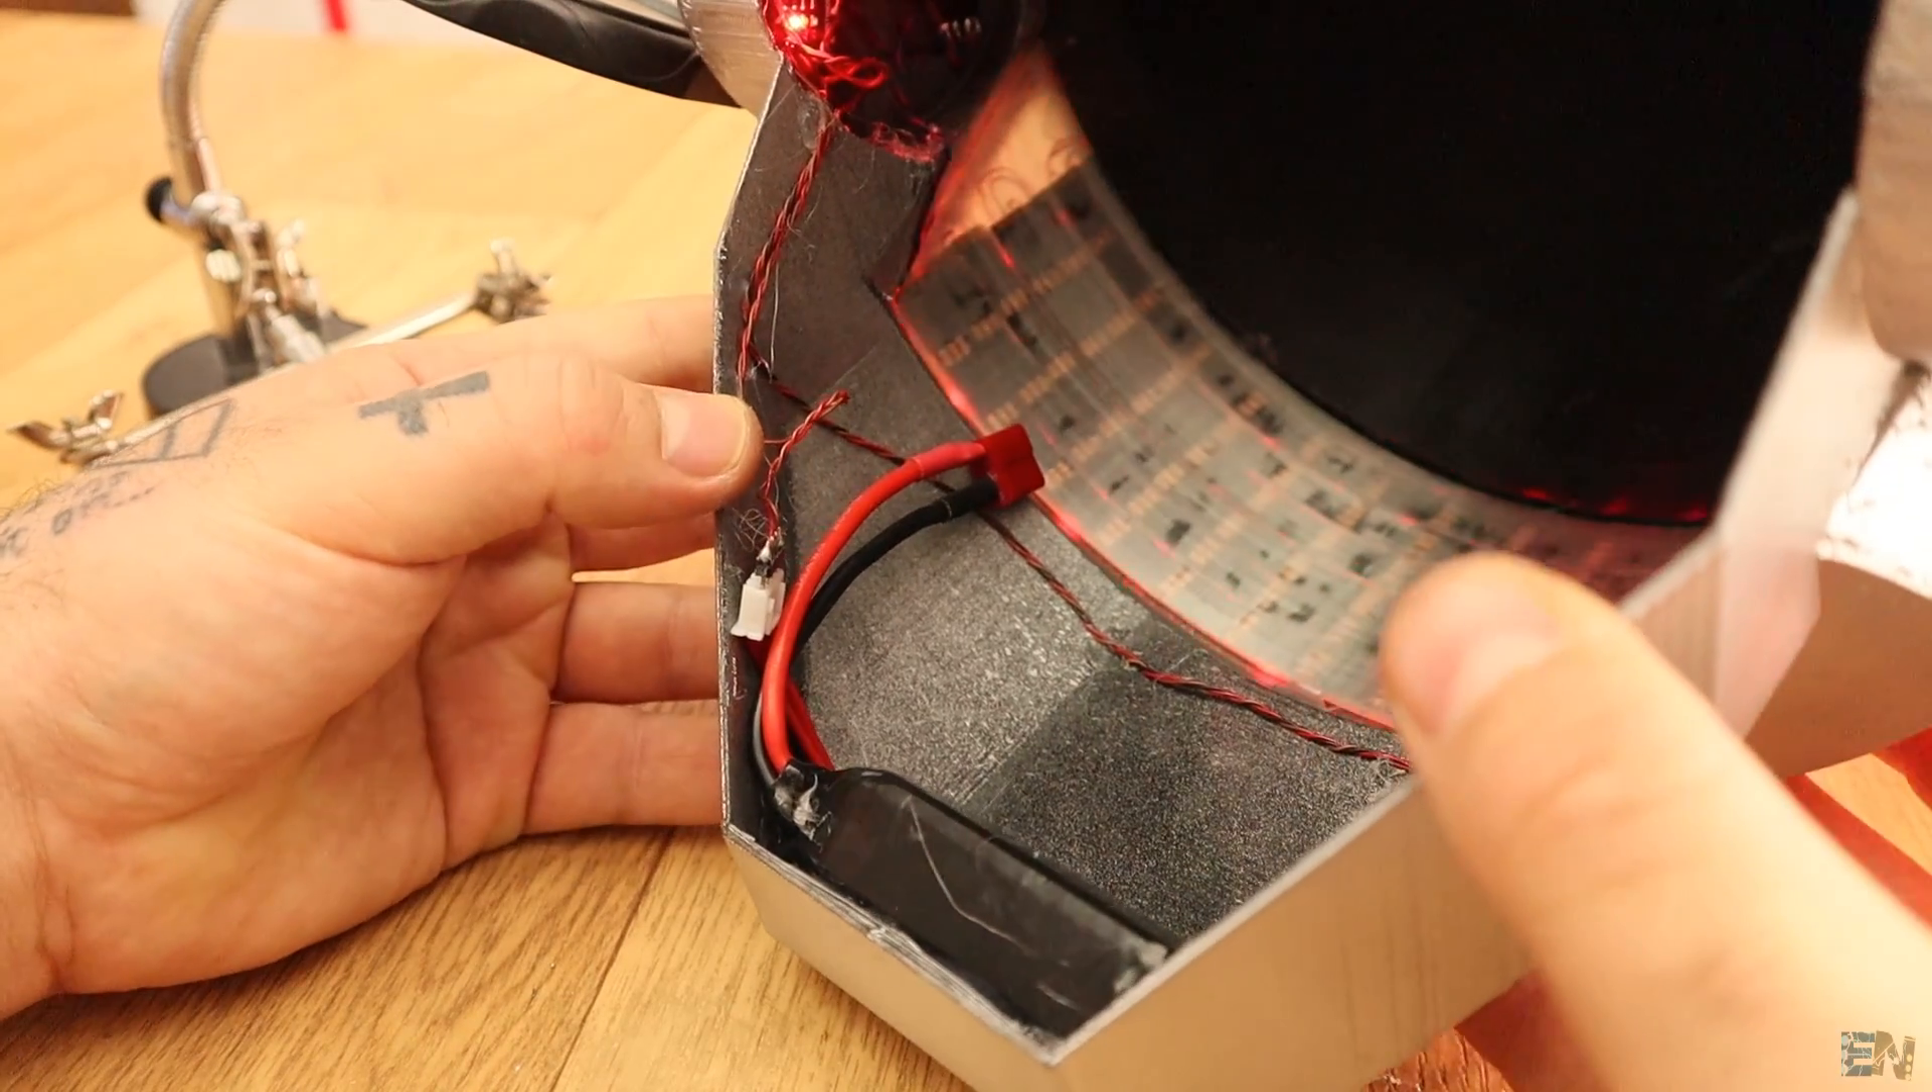And that's it, this is how the circuit is glued inside of the helmet.